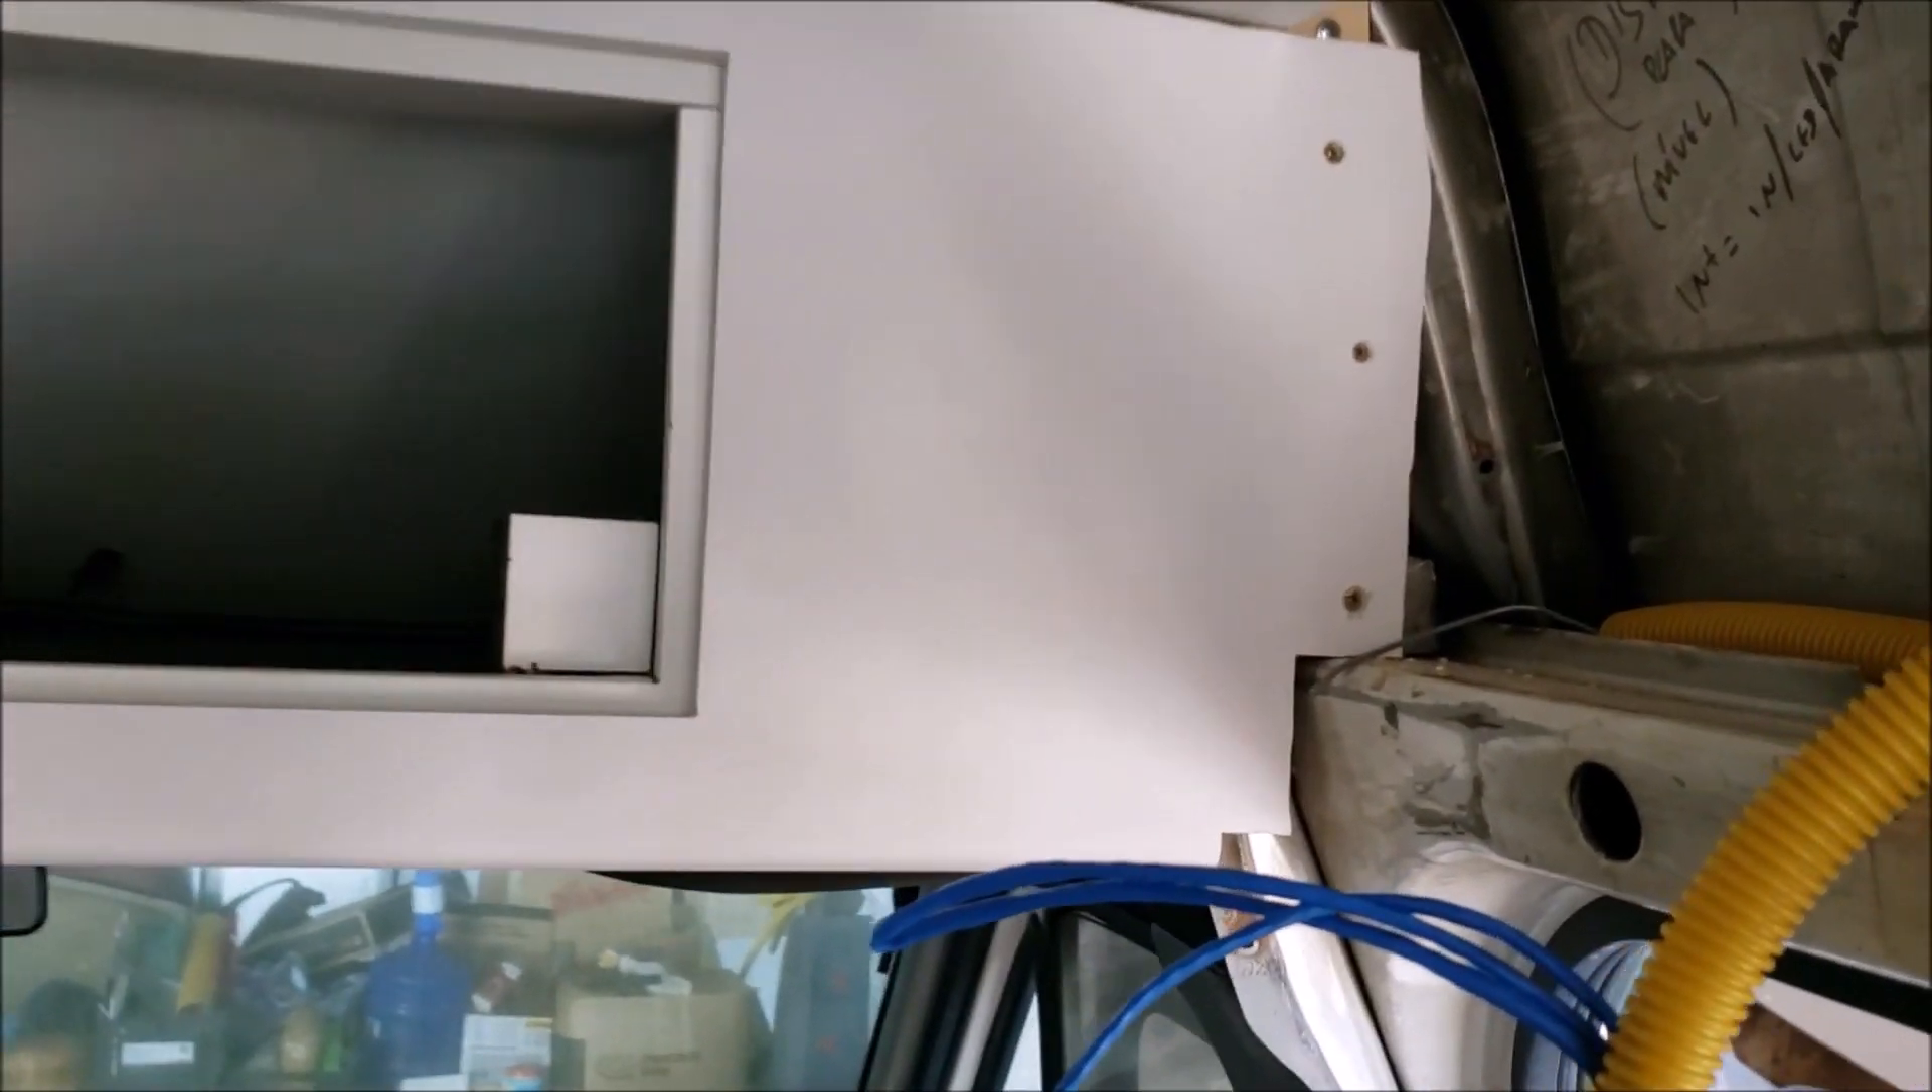A frente do baú pronta Pessoal ó Parafusada ali ó.